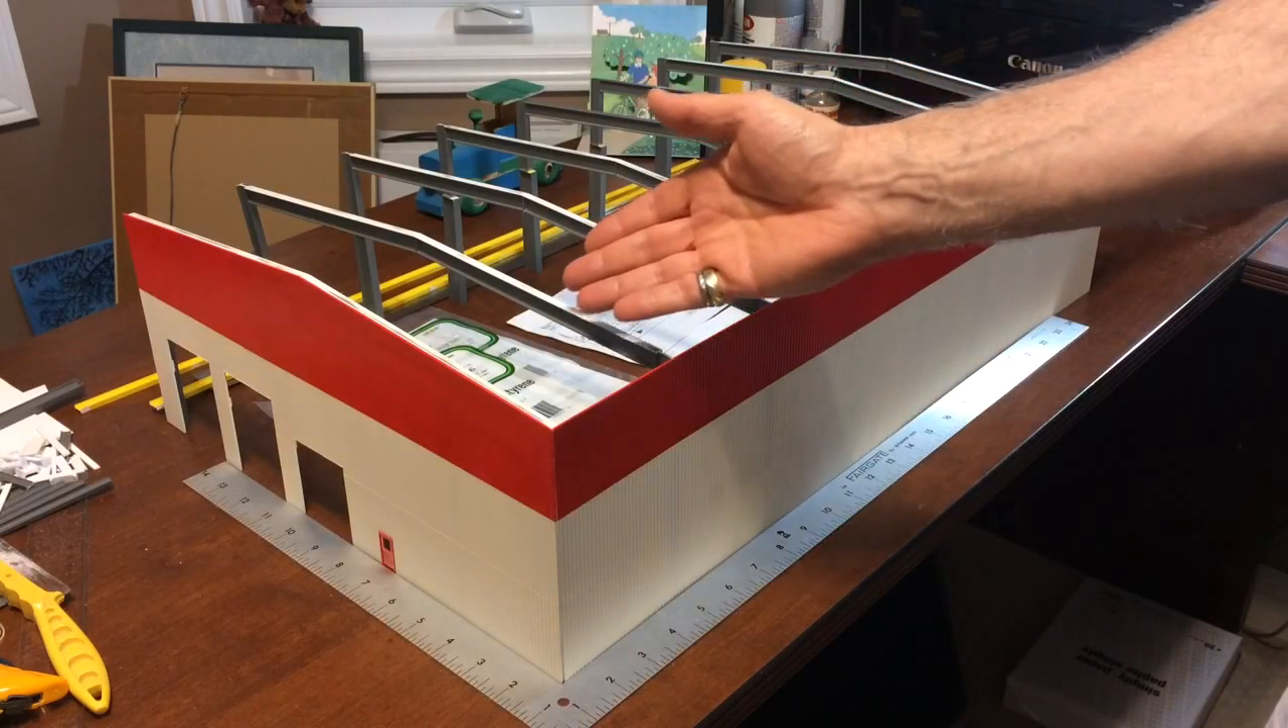And all of our column beam sections will be in place. All right, now we have all of our roof and column superstructure elements glued to the side wall.